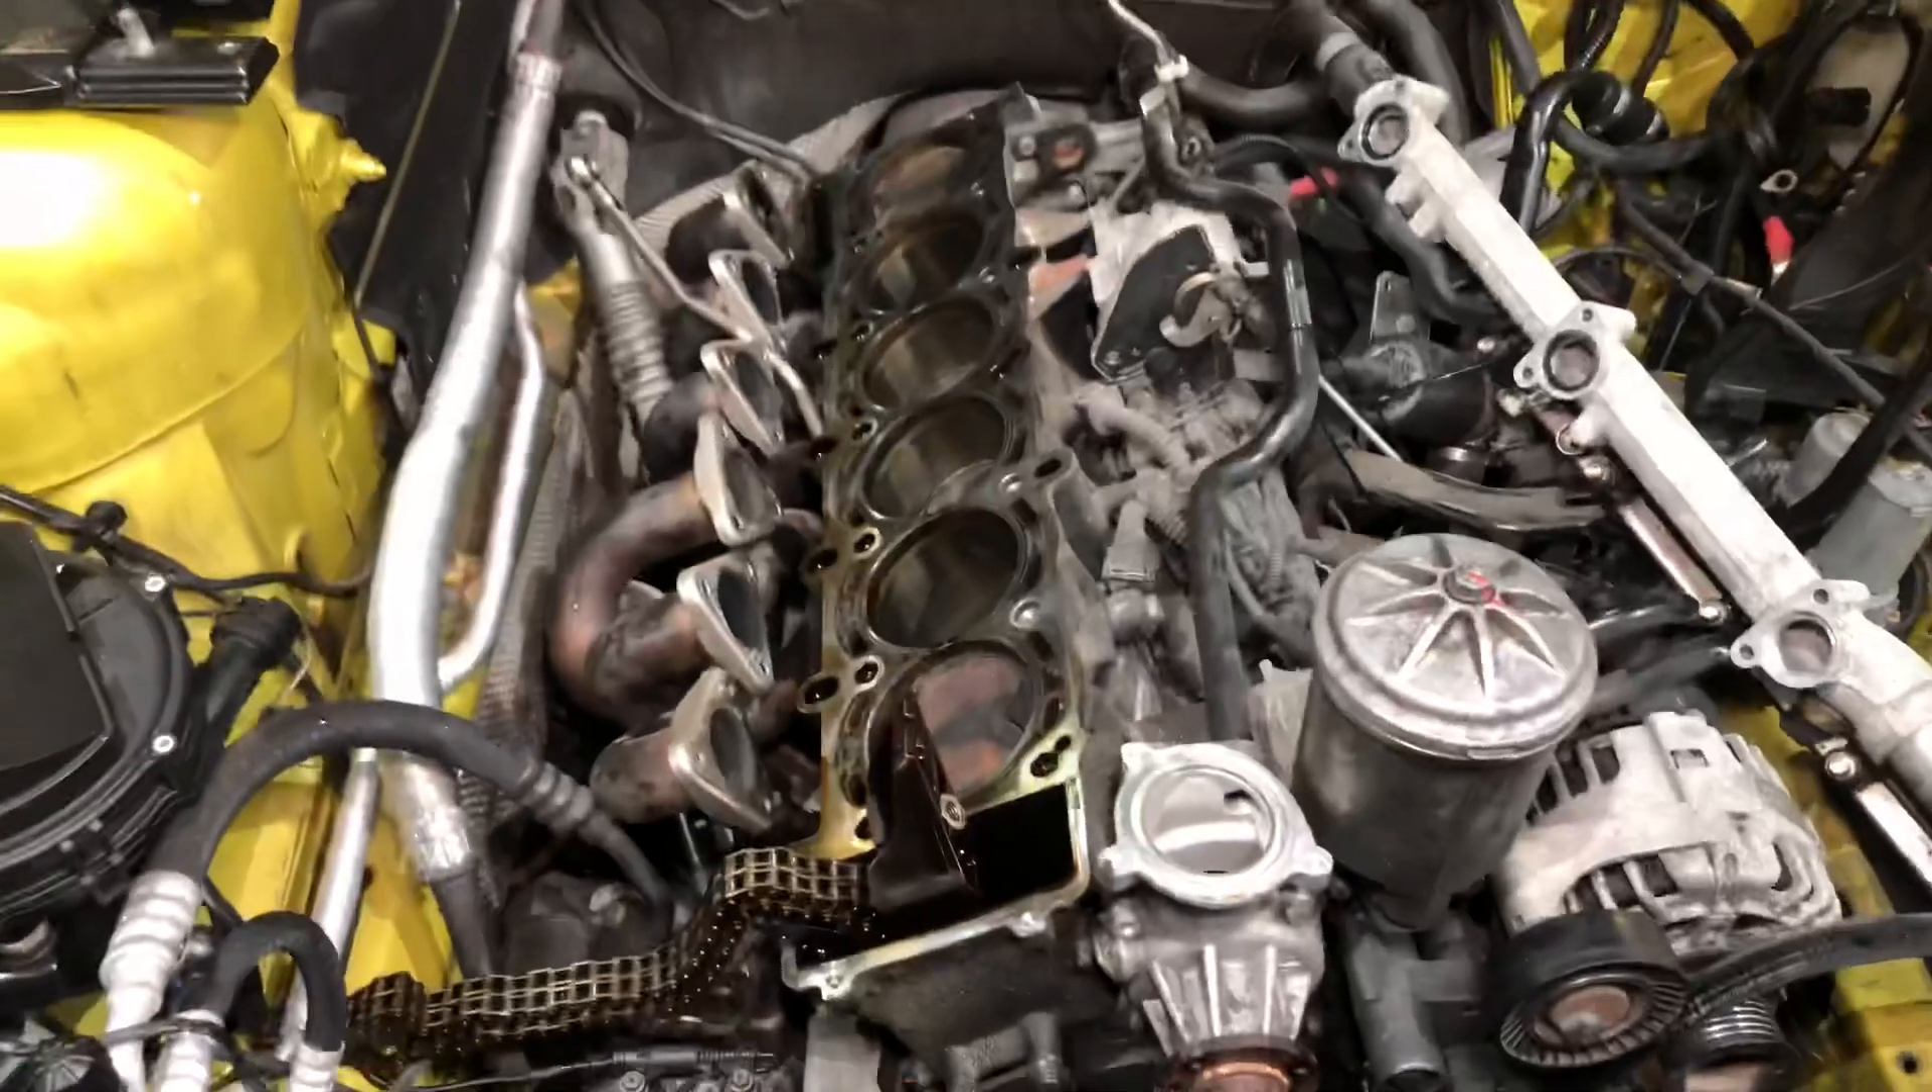Cylinder head has now been removed which was a straightforward process once the head bolts have been undone in their correct position.